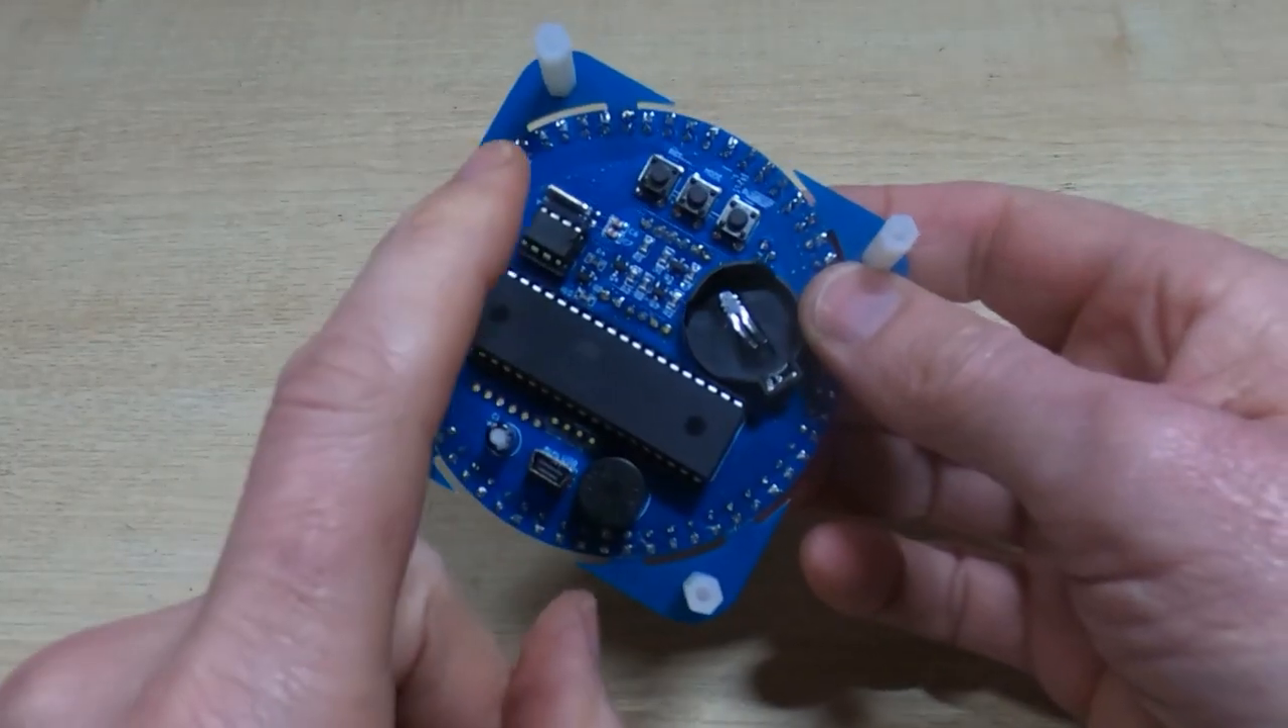I haven't fitted the battery backup.